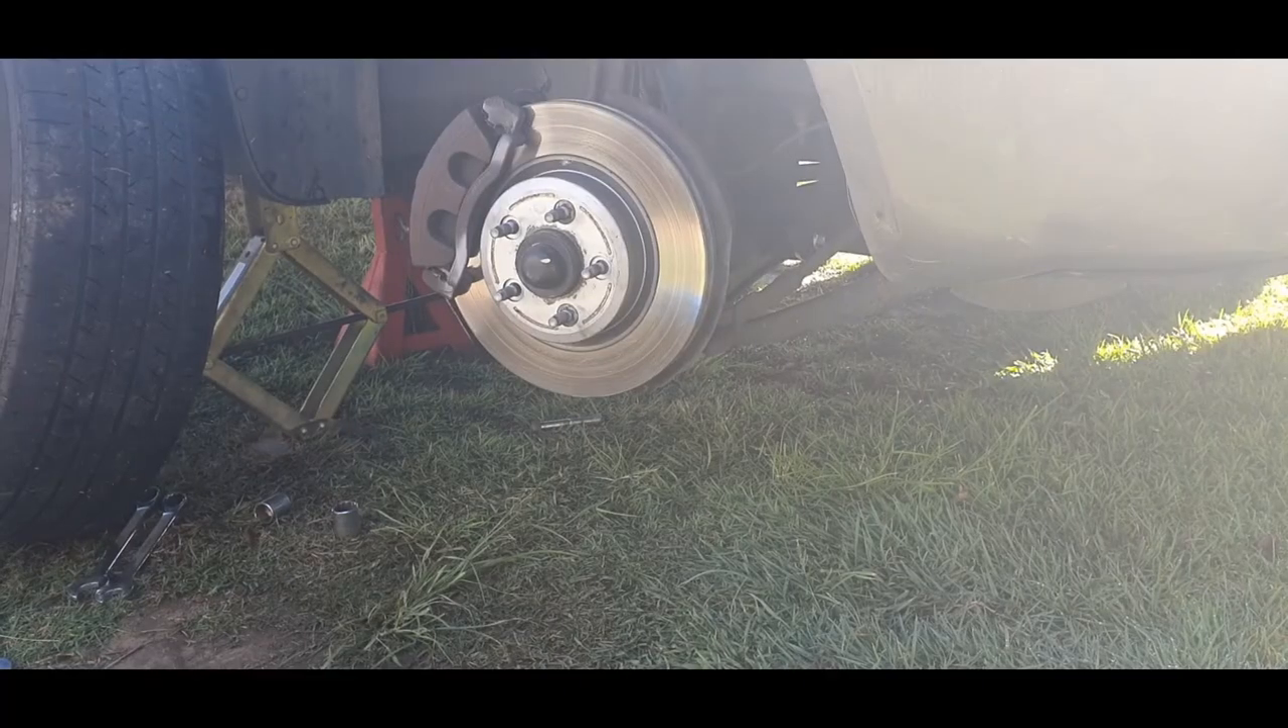That's driver side done. Well, mostly. Got to get the wheel back on now.